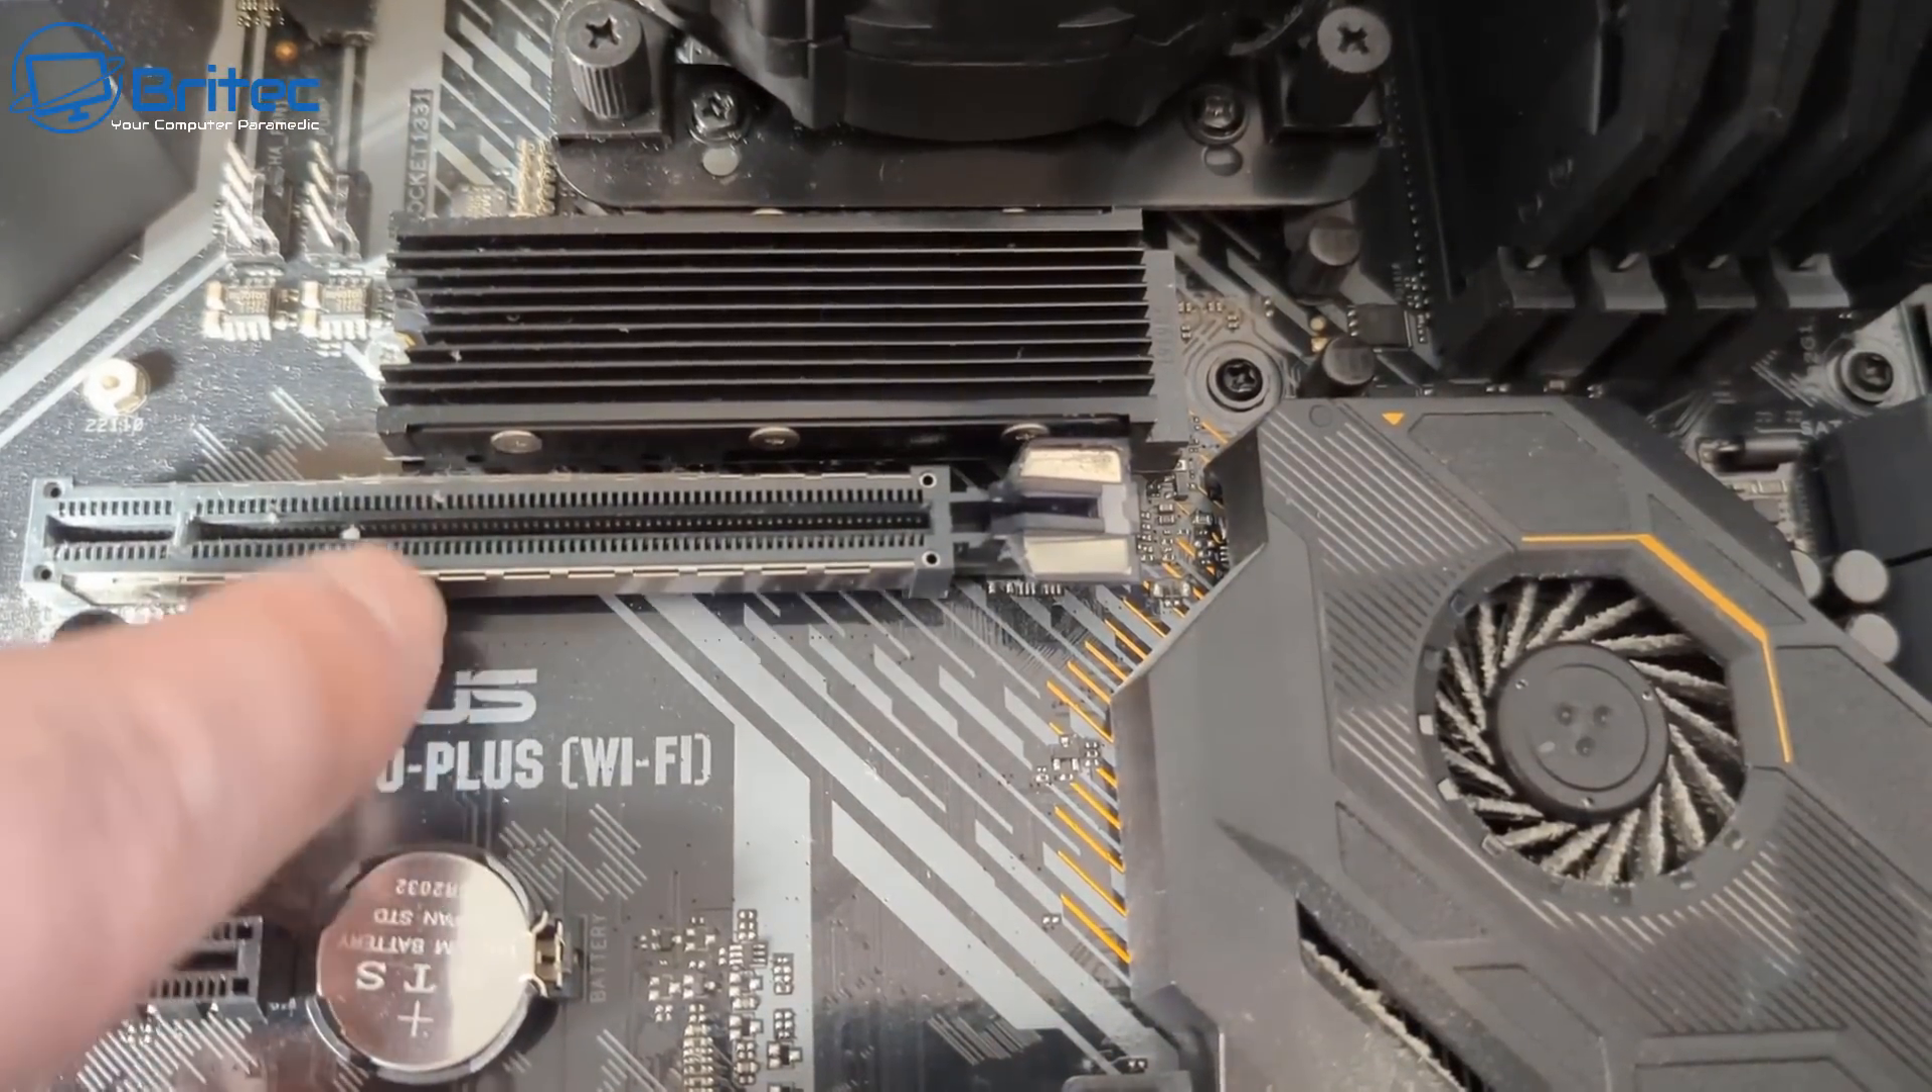So i've removed the graphics card here.